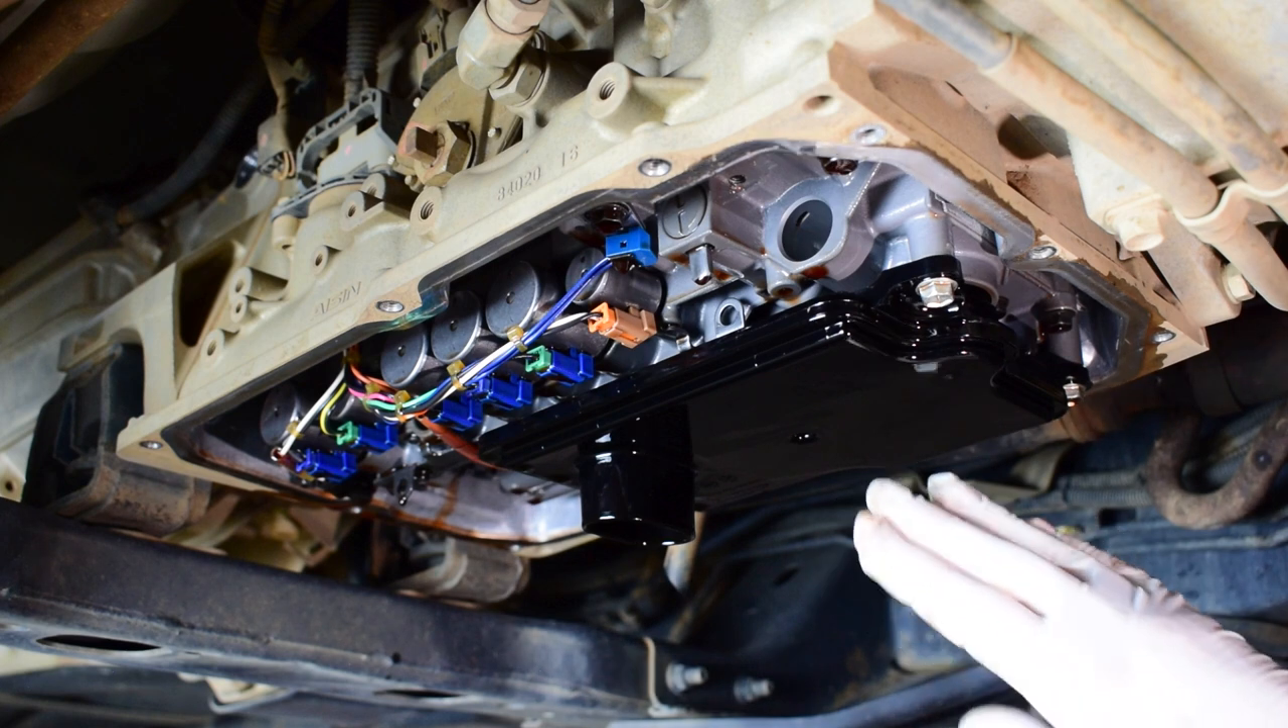So now I've removed the transmission pan what you can see here is the transmission filter.